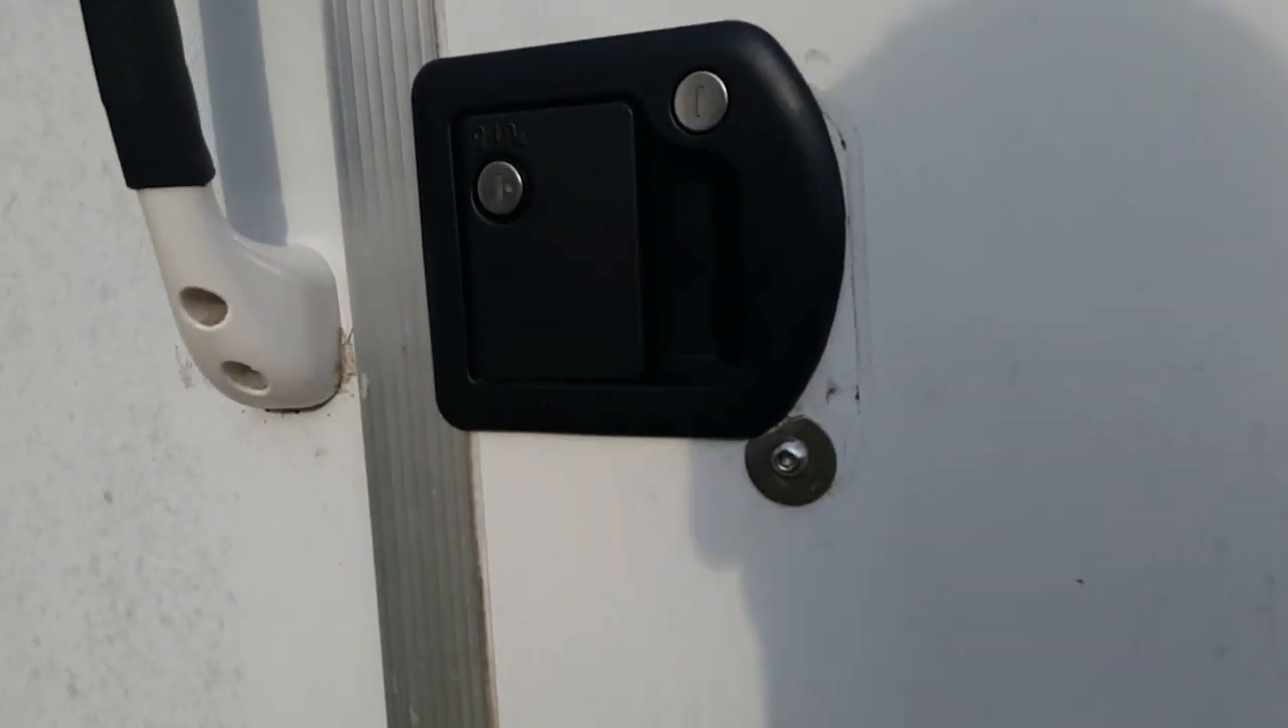Here's the door handle installed already as you can see and so that's the final installation.